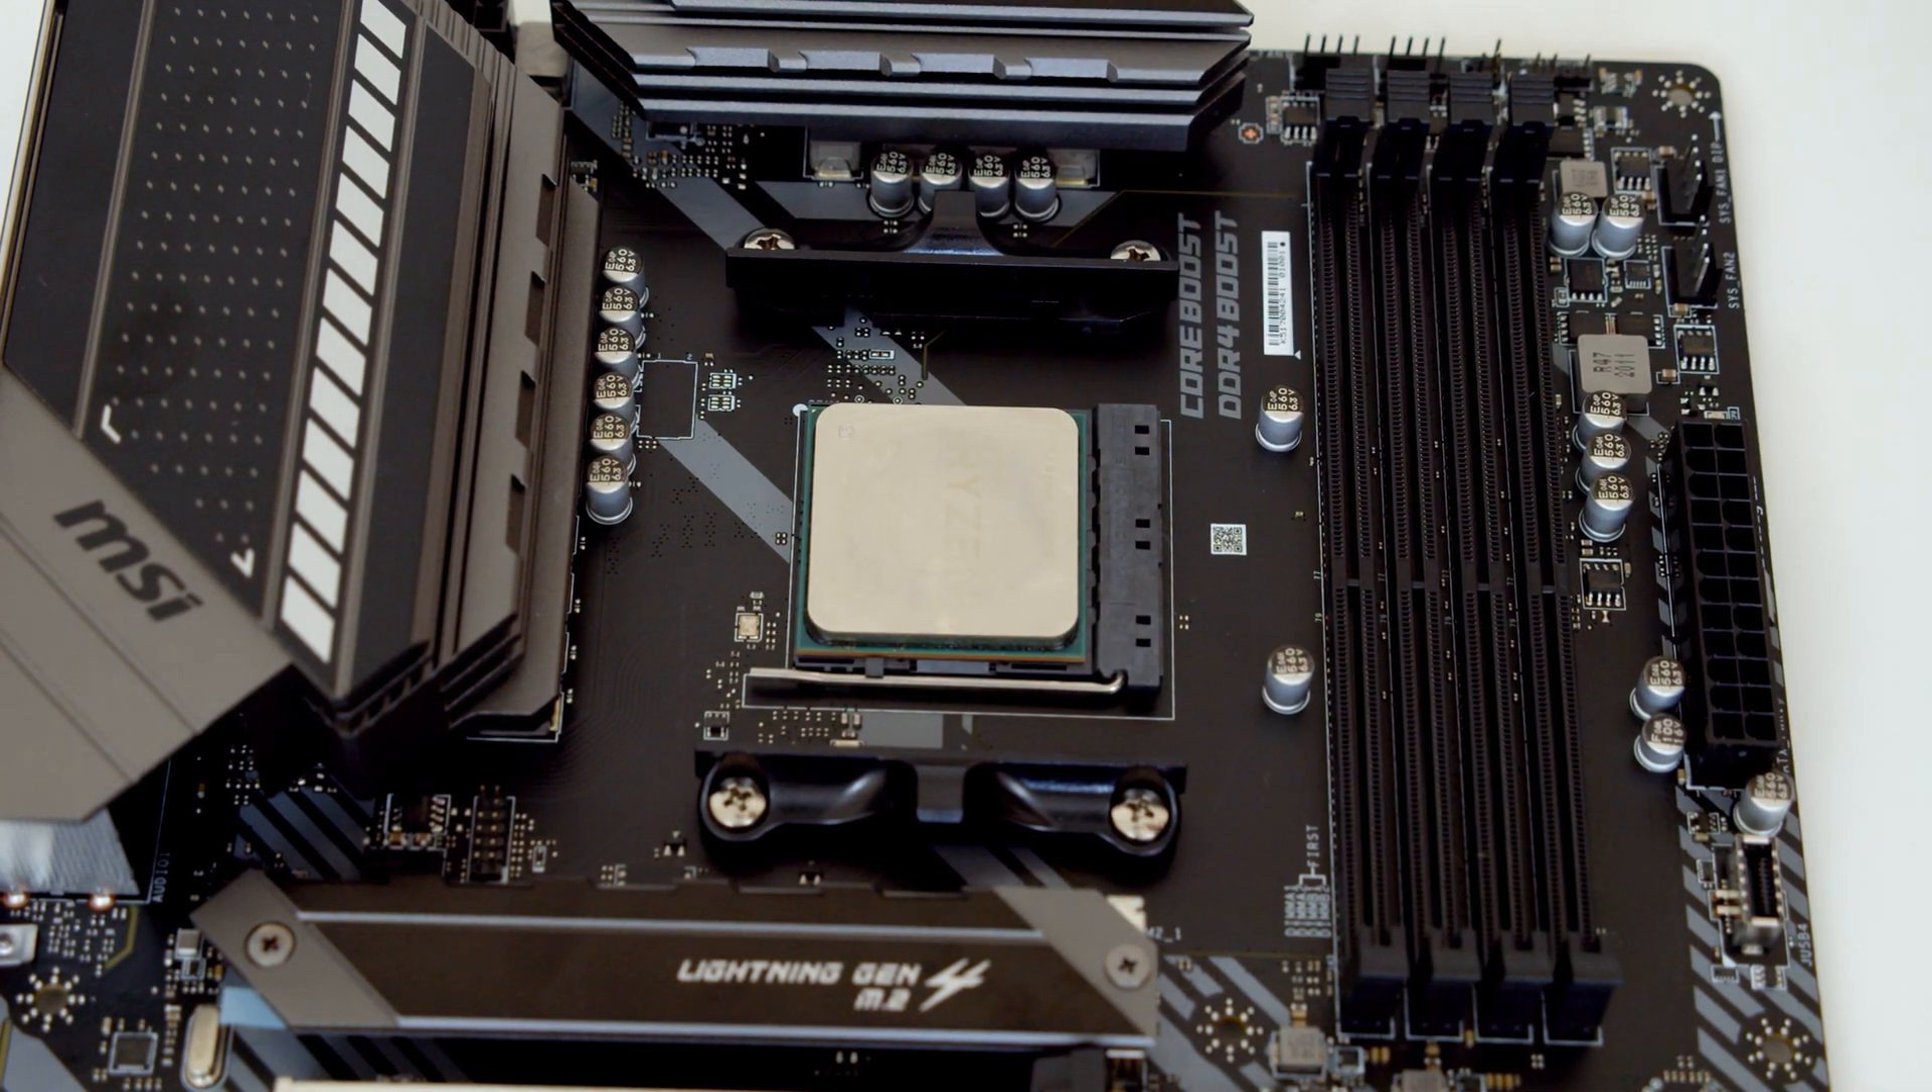Okay so to secure the CPU in the socket all we need to do is close this little lever and we've now installed our CPU.